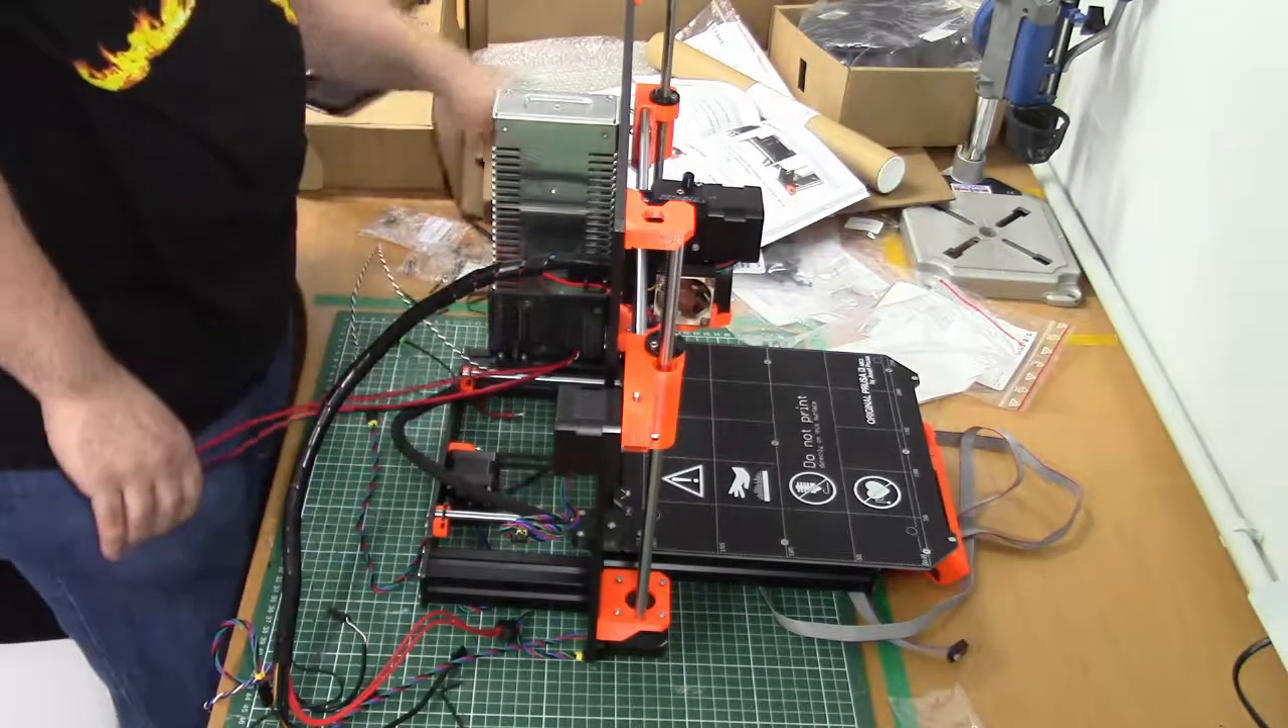Print bed and power supply are installed.